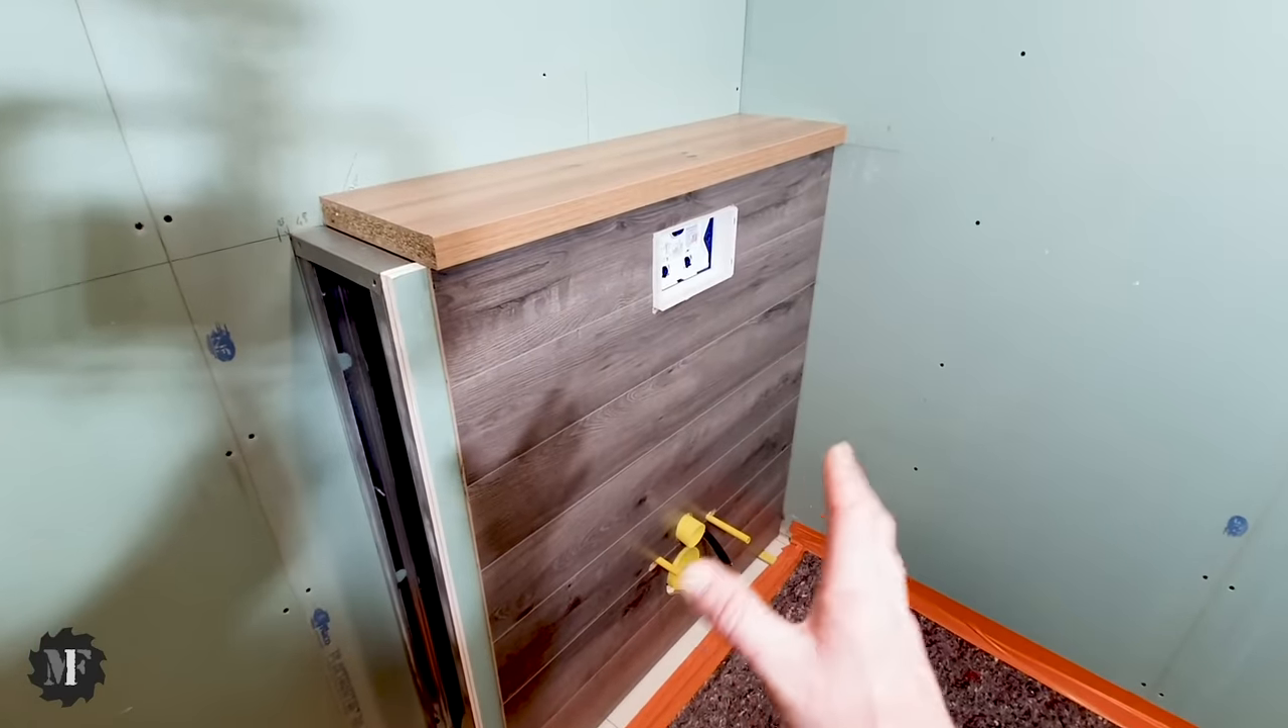J'ai assemblé toutes les lames. J'ai mis le panneau à dimension.